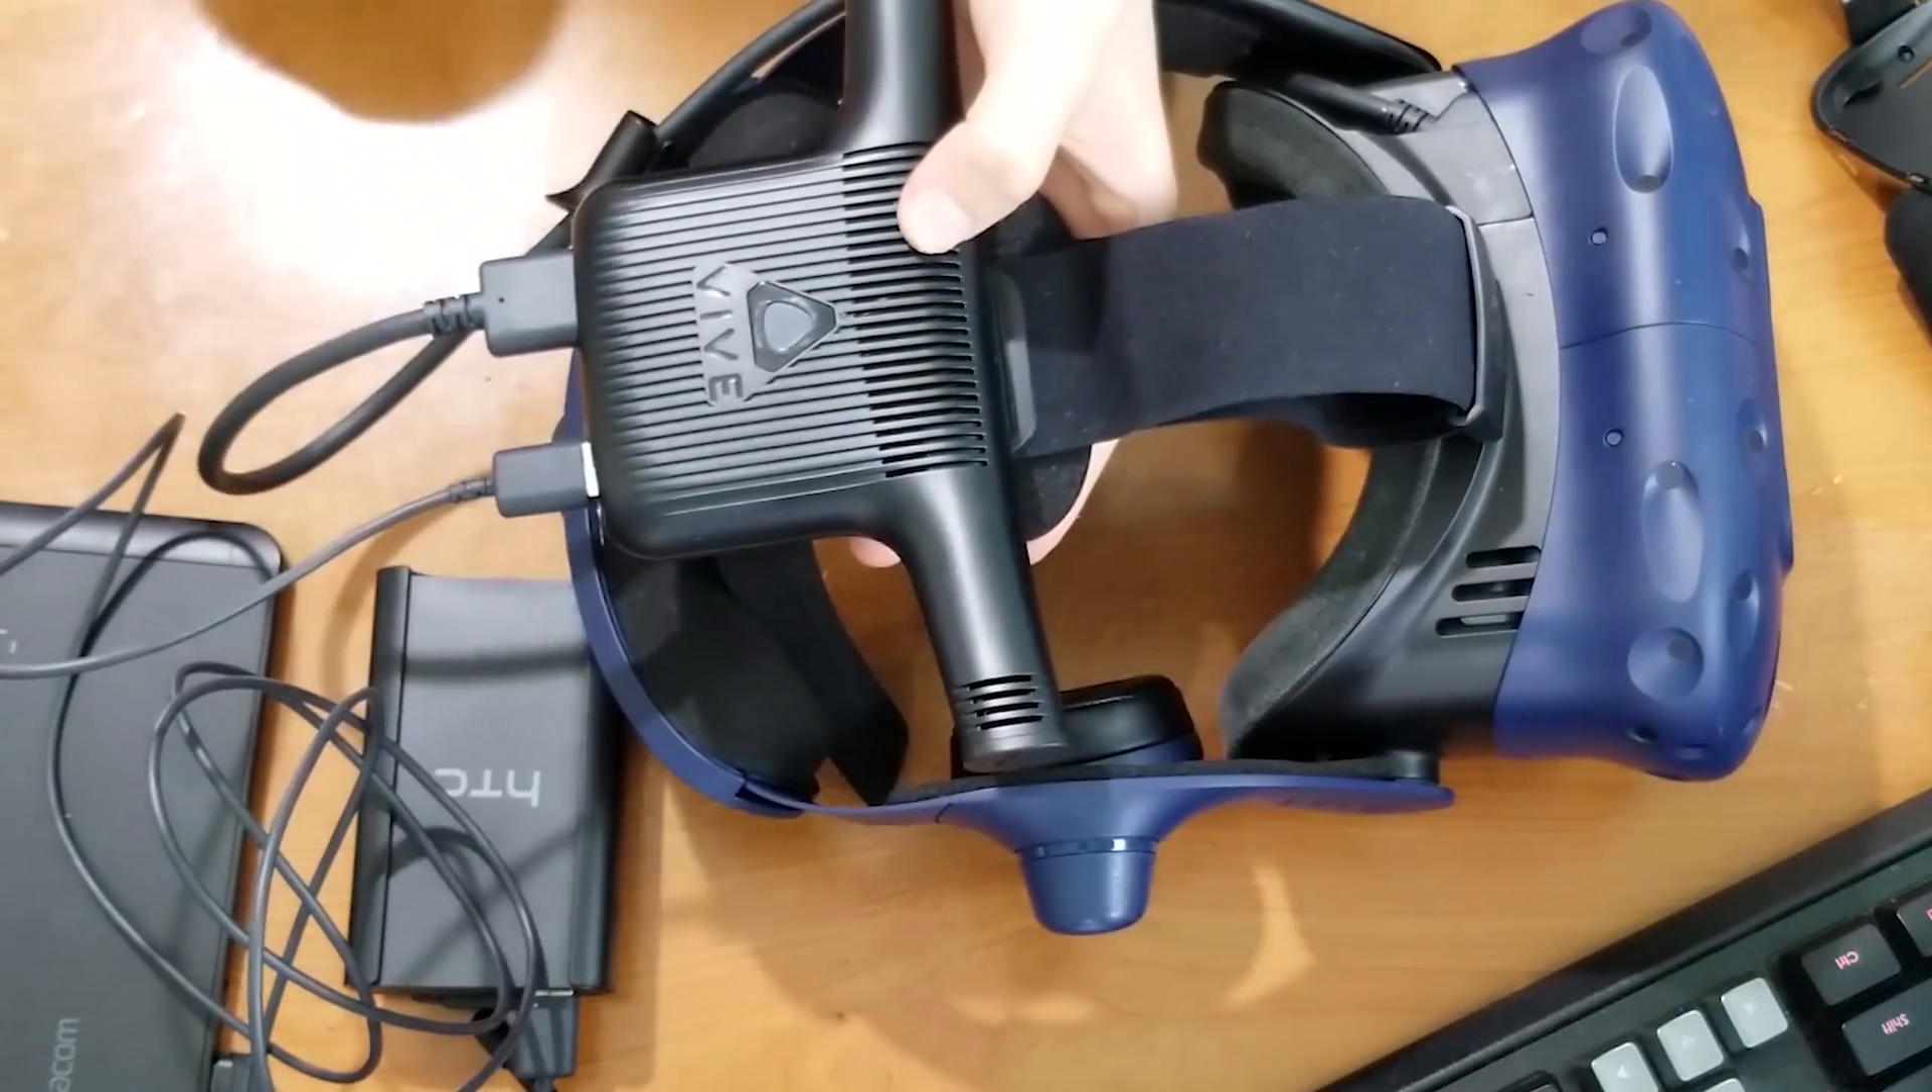And you are finally all set up. And that is how you put the wireless adapter together for the Vive.